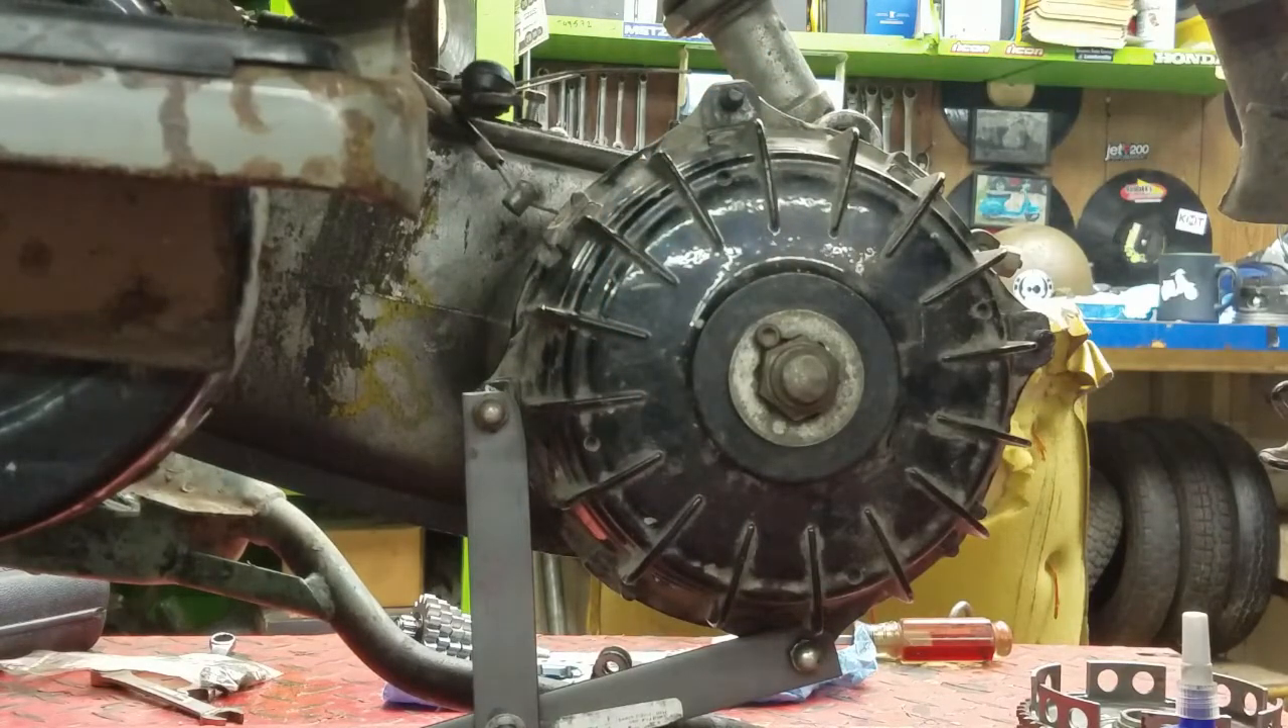And that's it rear hub is on and everything is set.